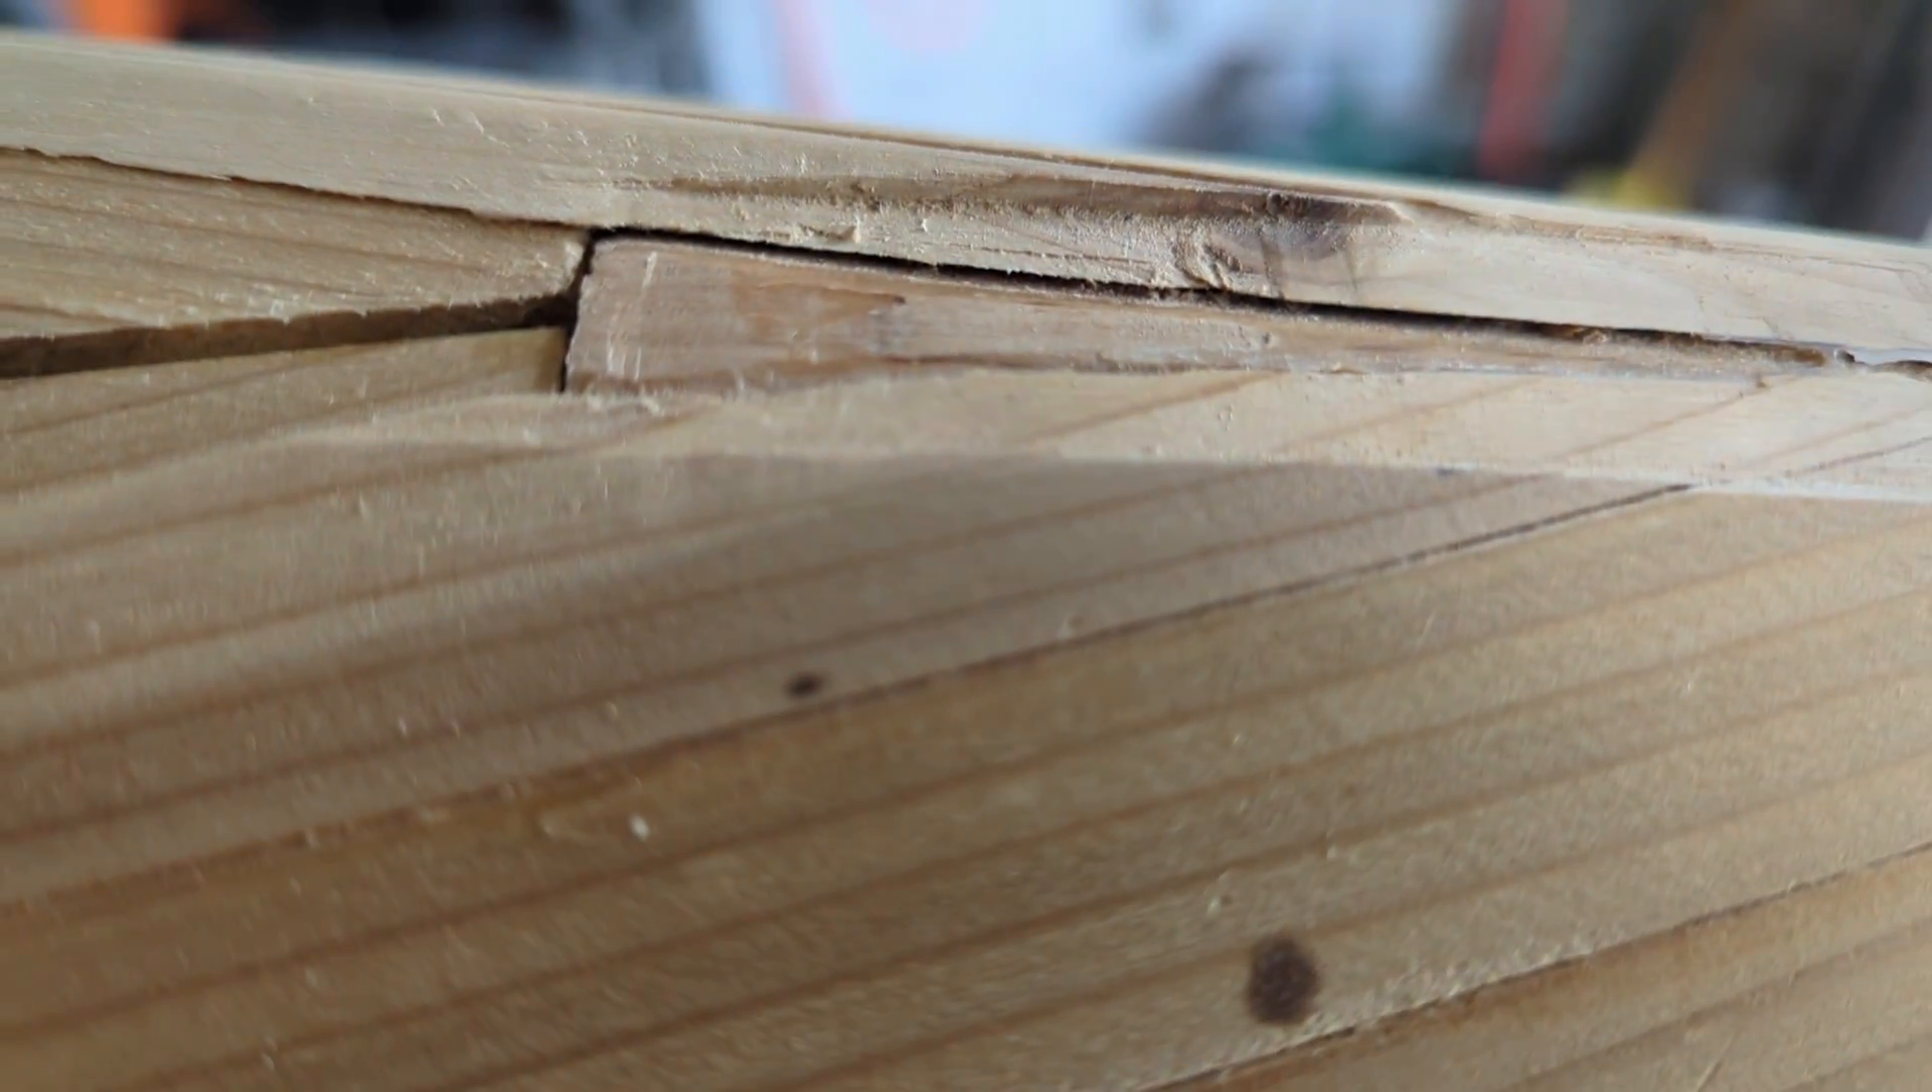And there's some Gaps where It didn't glue Very well From the wall To the inner stem.